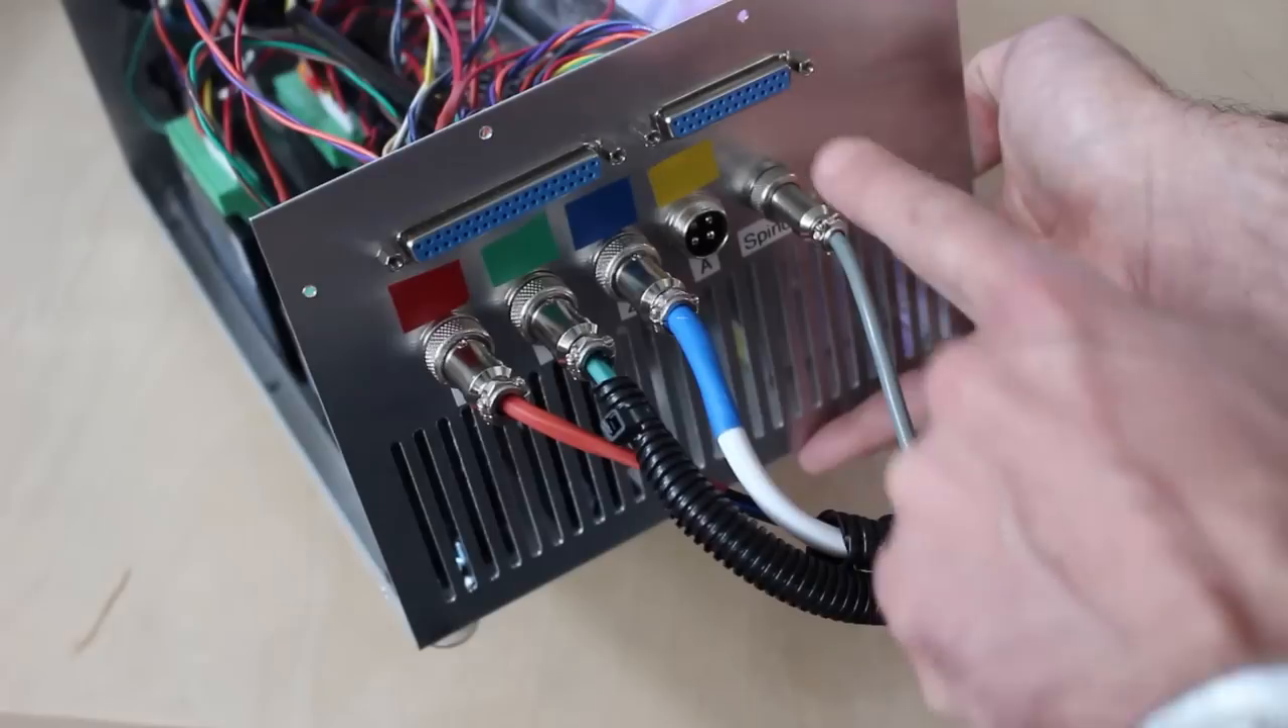I currently have X, Y, and Z connected but no fourth axis connected yet.